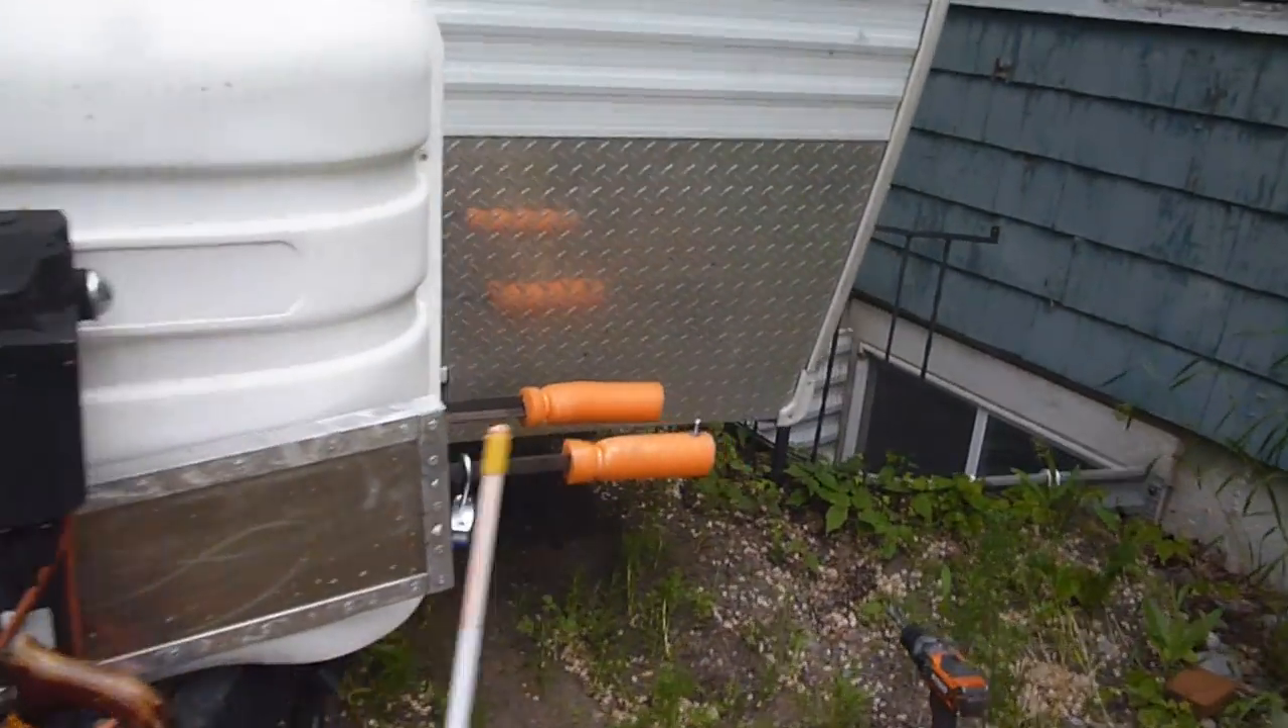We've got the mount right there. With little pool noodles on the end there.